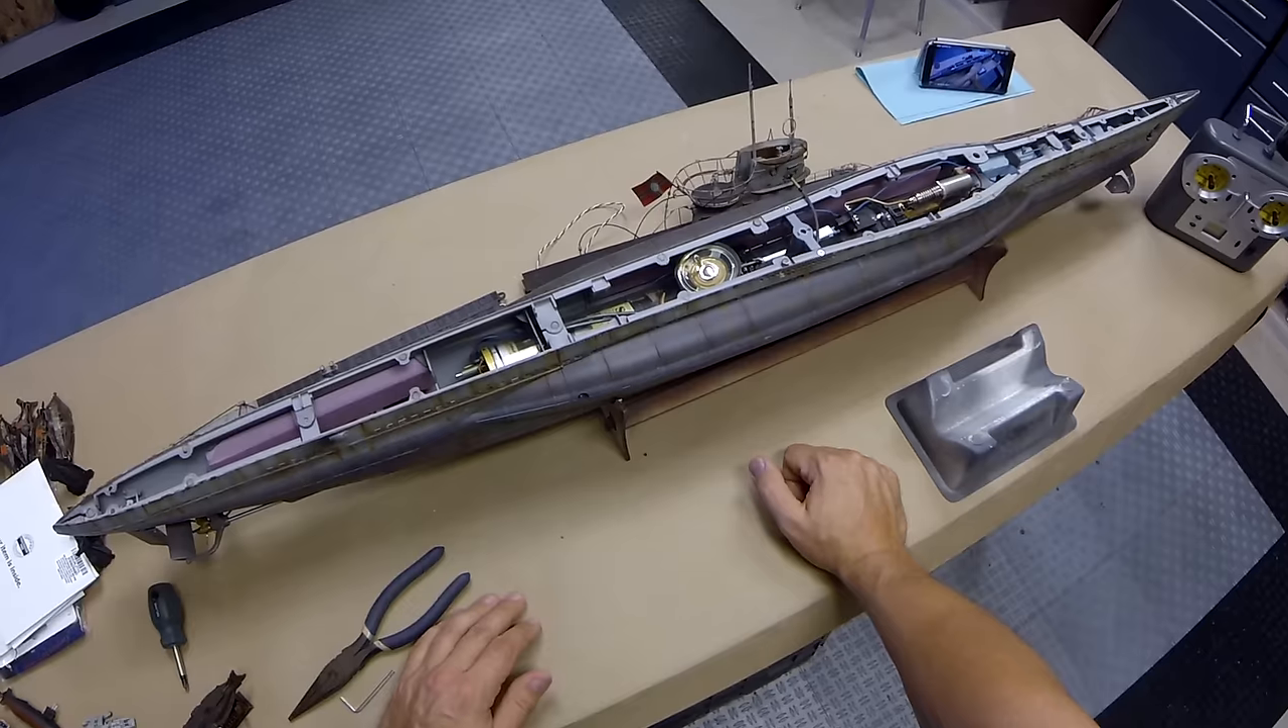So, basically the main hull is now assembled and we're going to move on to the installation of our upper deck.